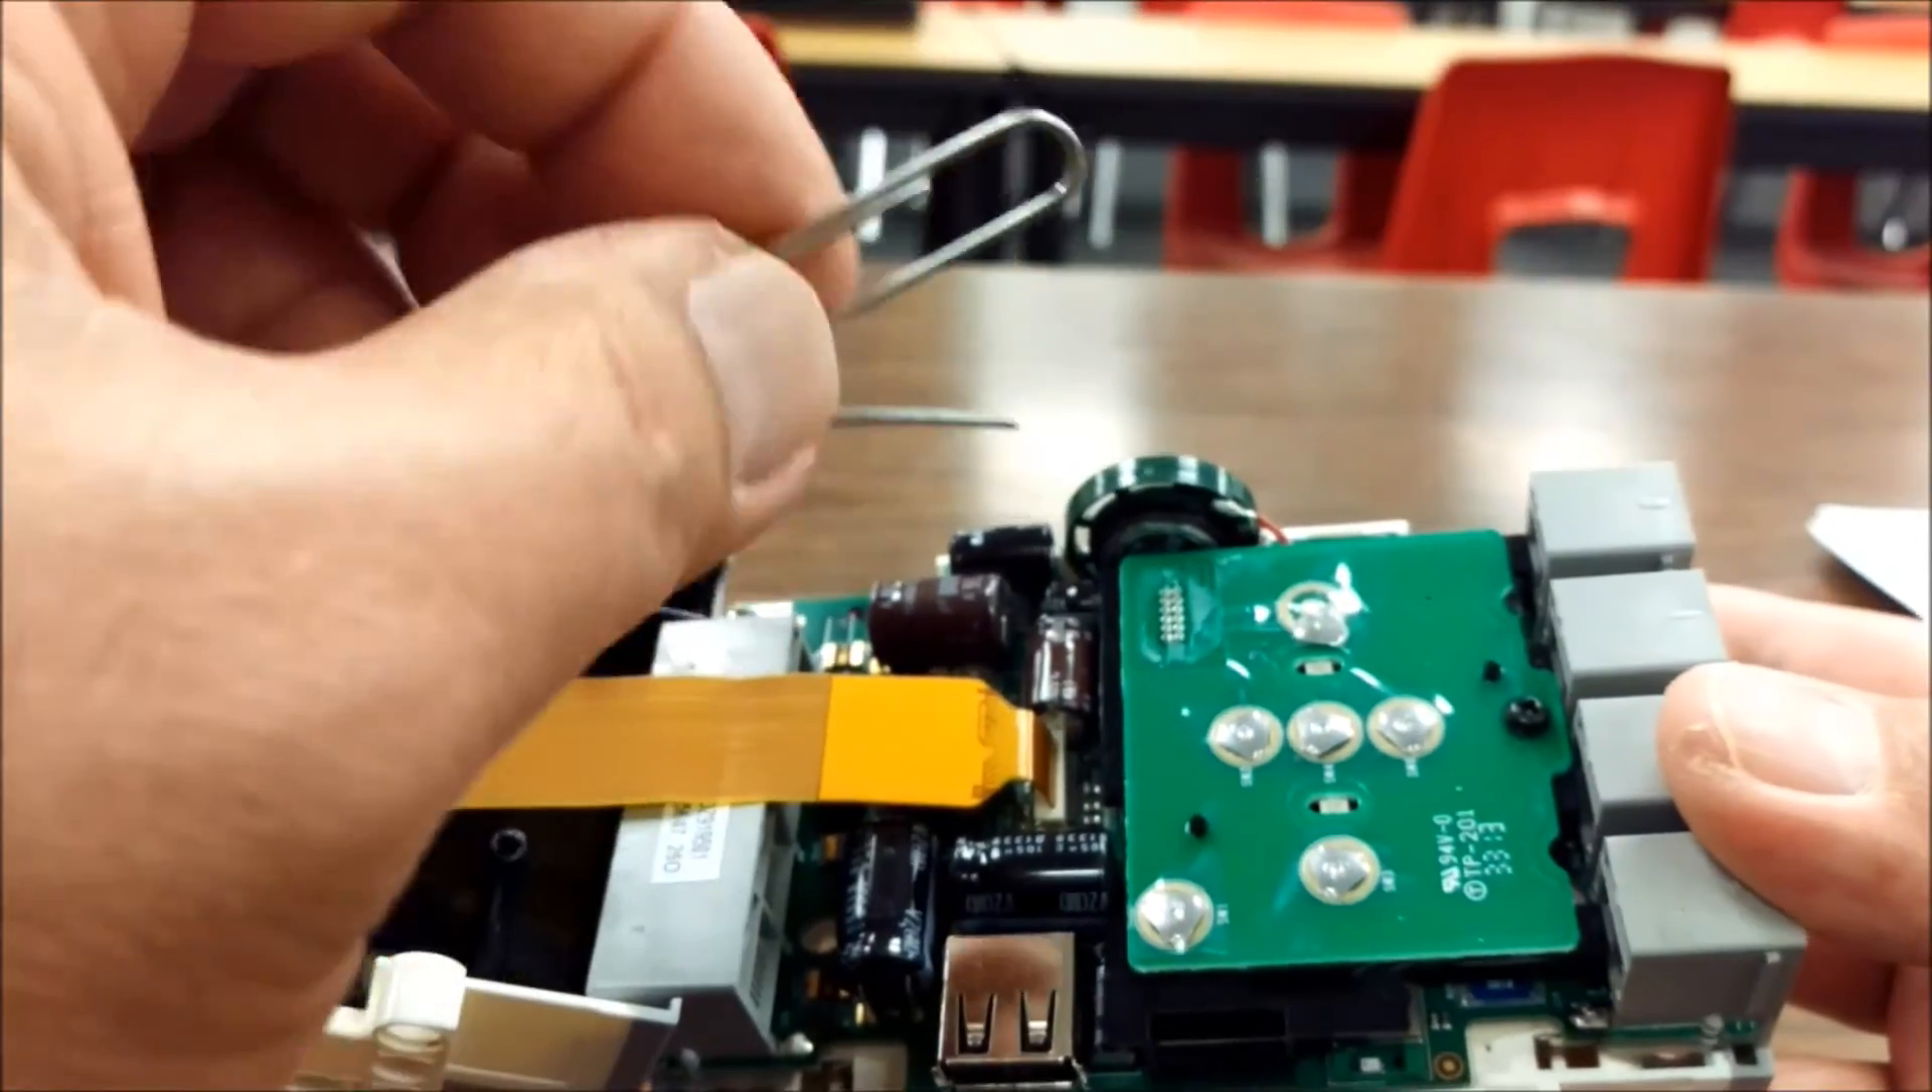Okay so I've opened up the EV3 brick here.